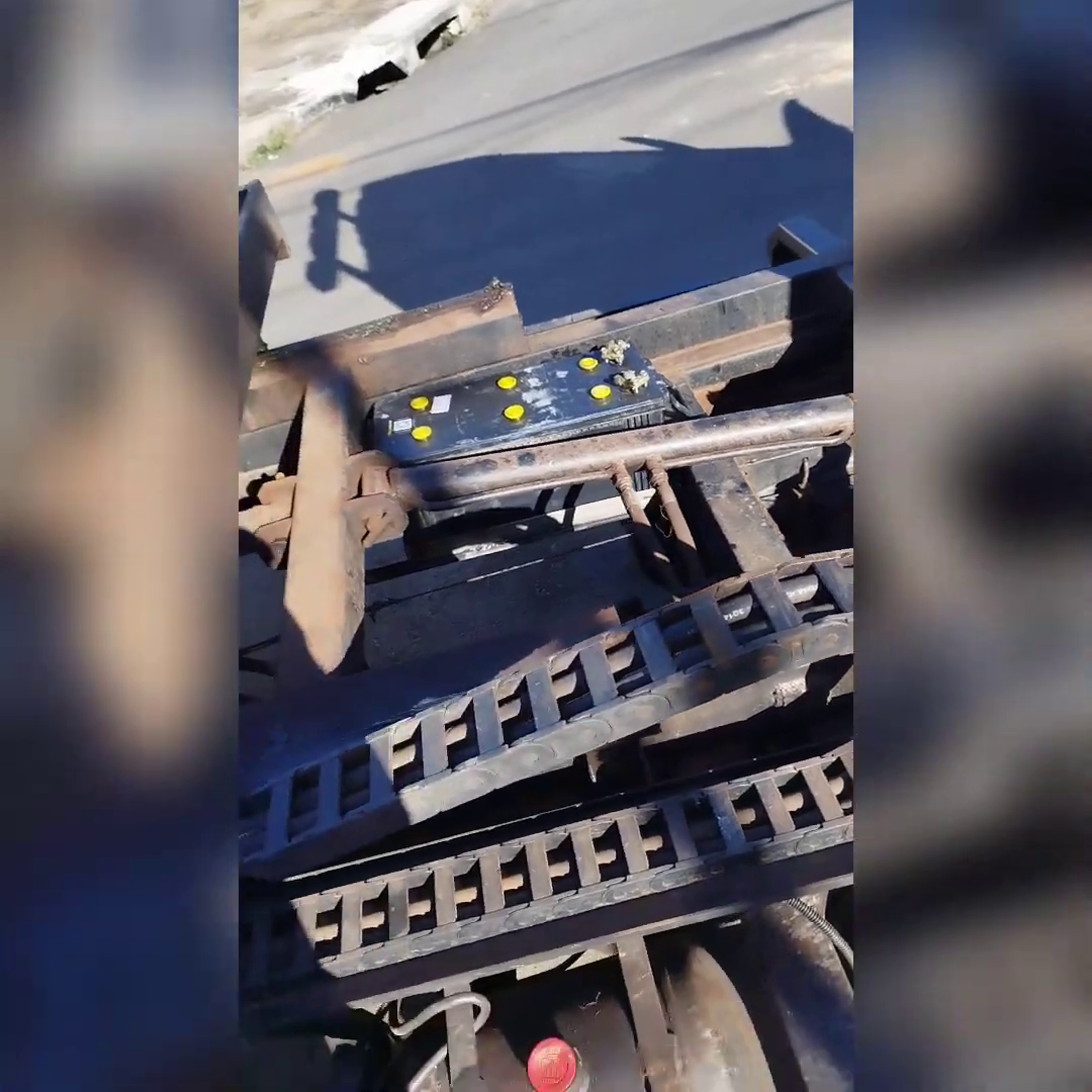A bateria já tá no lugar, agora é só fazer ligação elétrica.